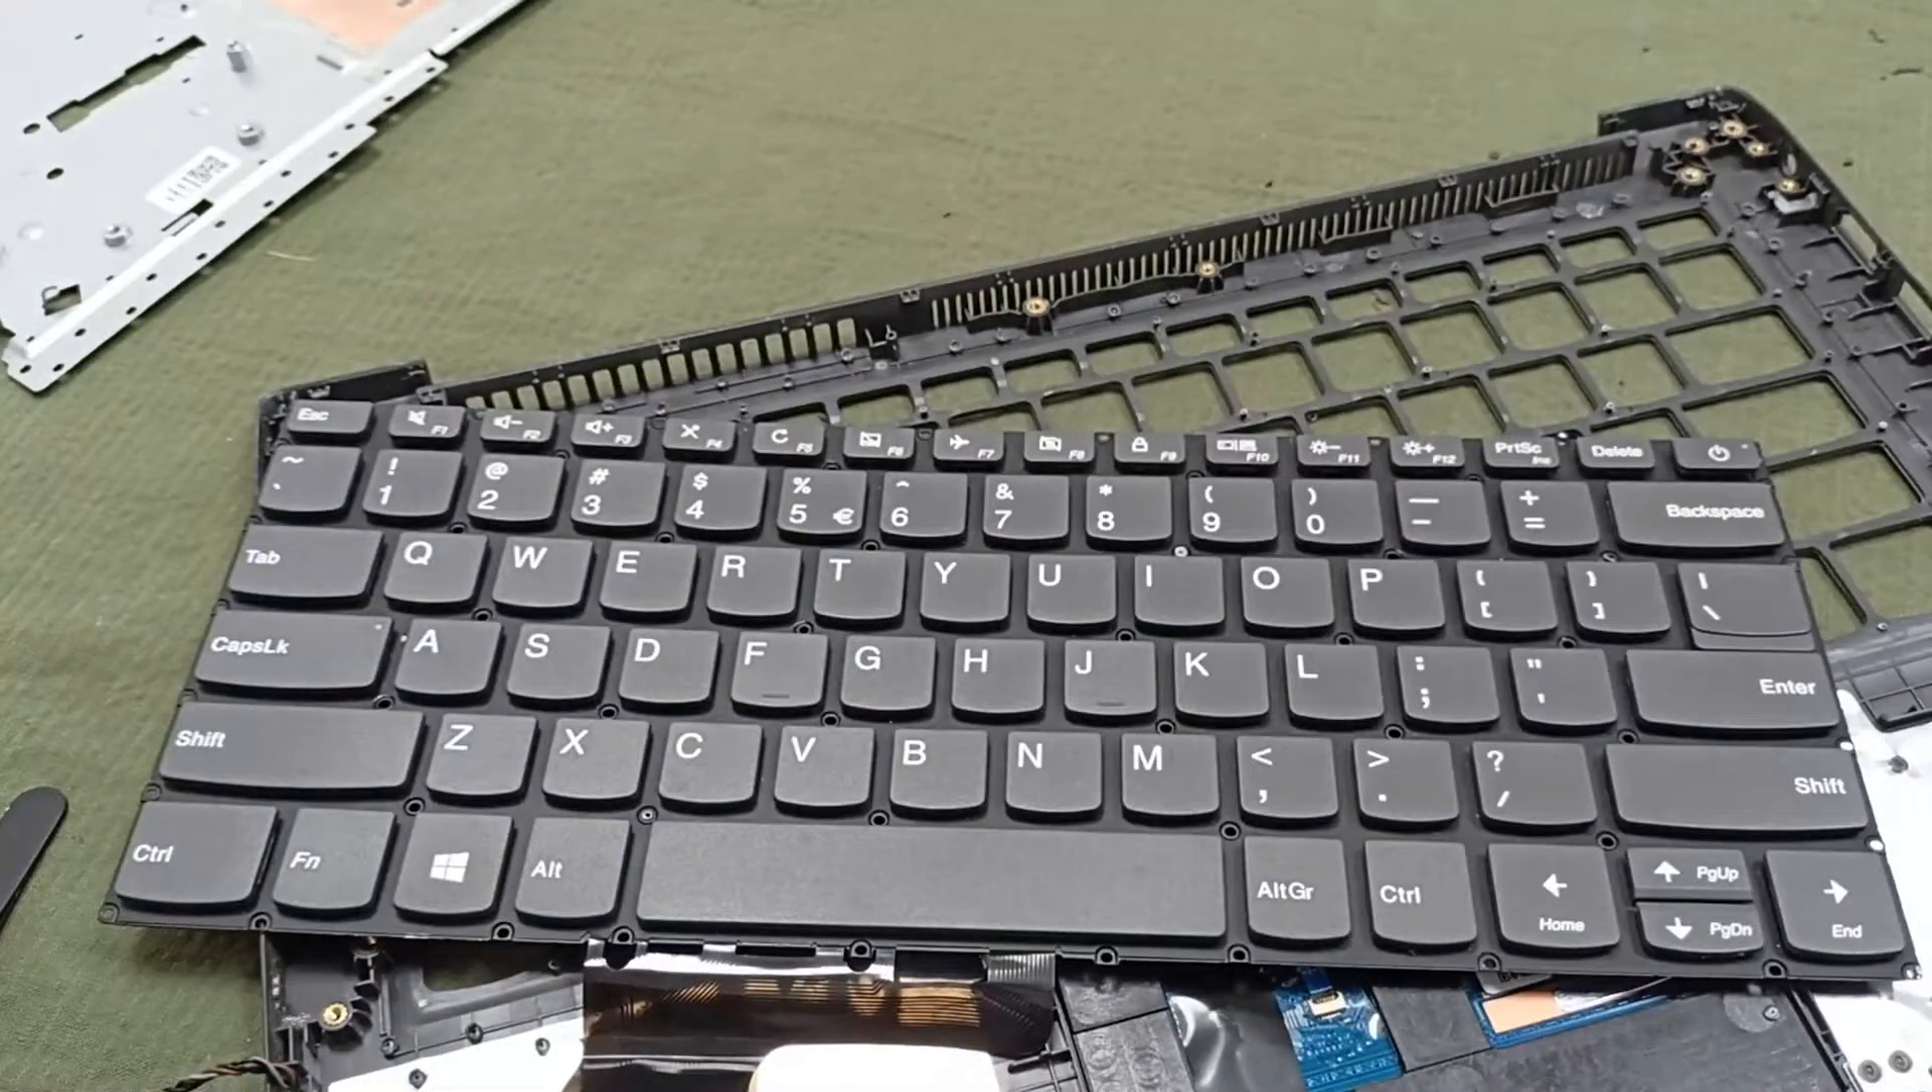Okay, successfully I have opened the keyboard and now I will attach the new keyboard.